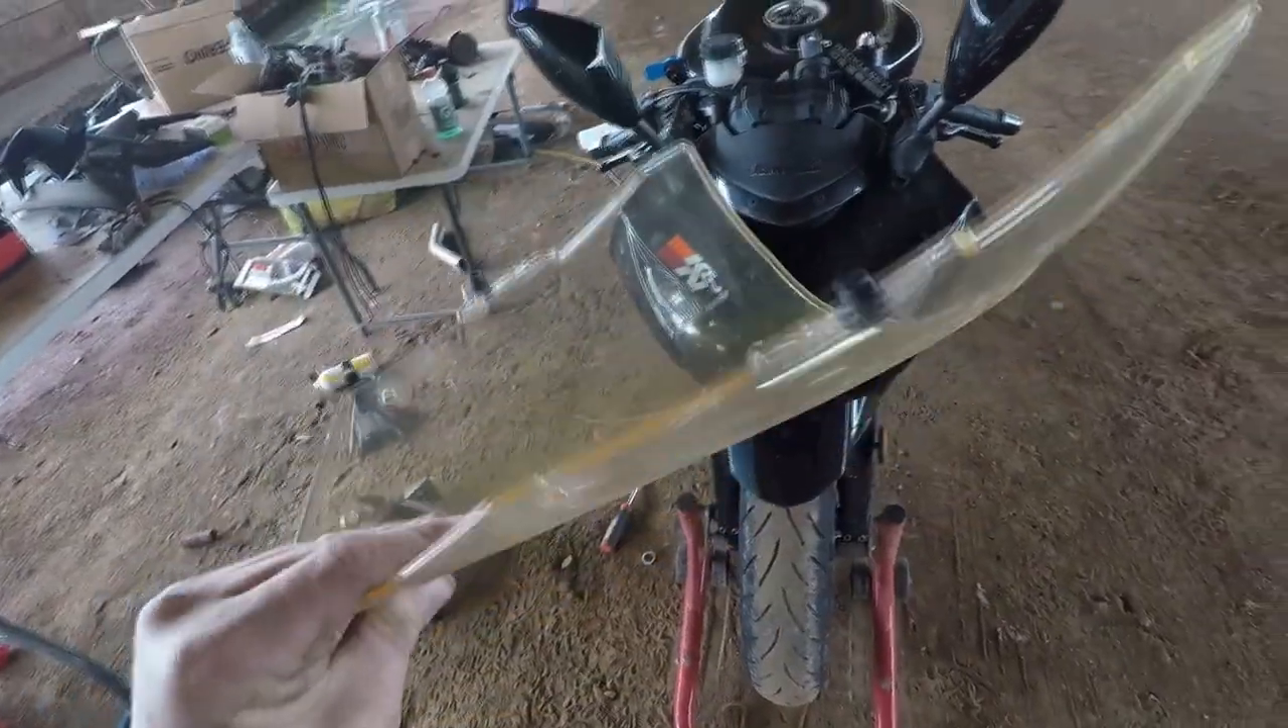I got the windscreen off just a couple screws.